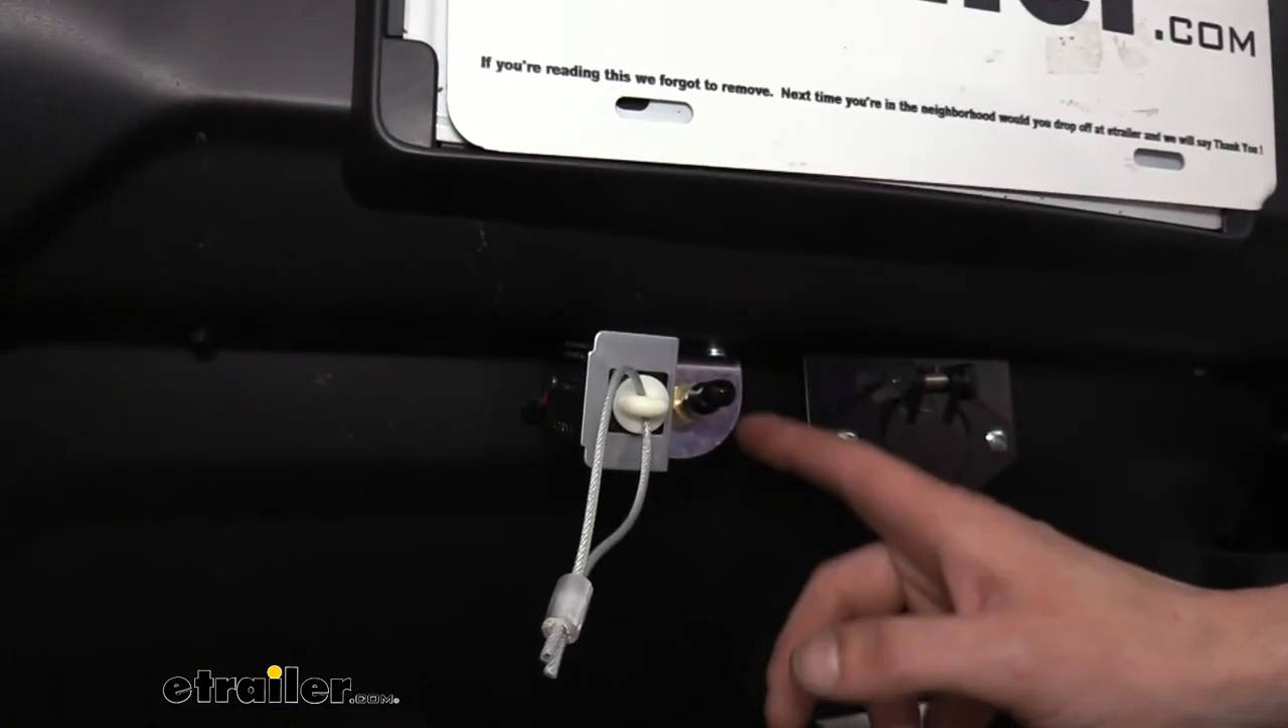We then mounted our breakaway switch and our air fitting here at the front.